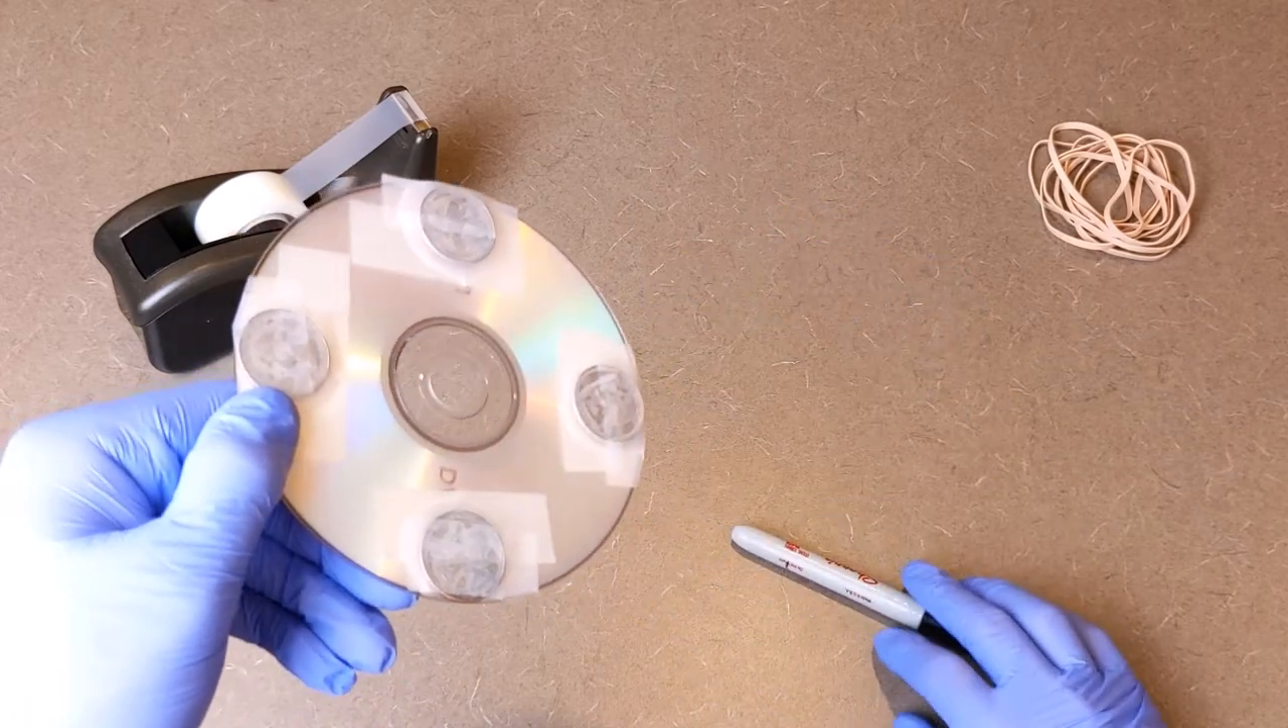Now, as you might have noticed, I've already attached onto the back of our disc right here four coins.